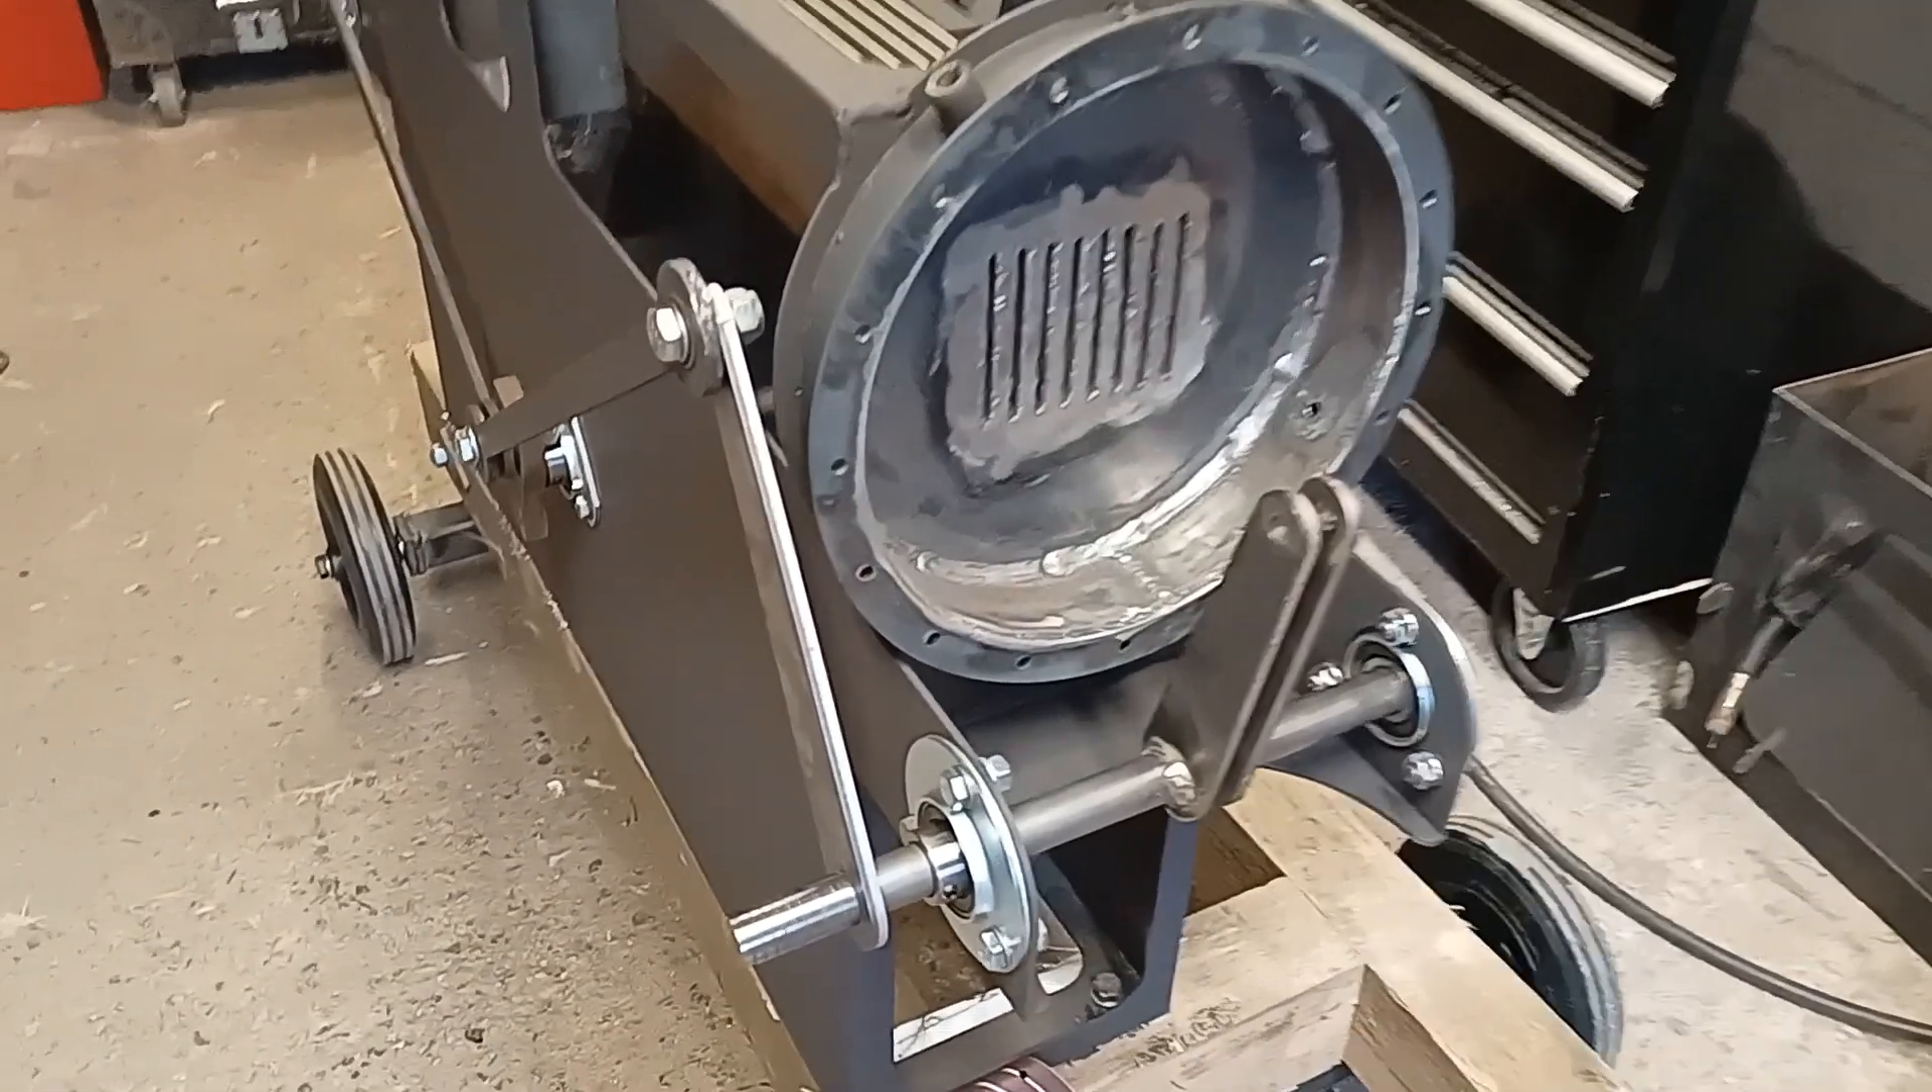So I've loosely put all the linkages in position.